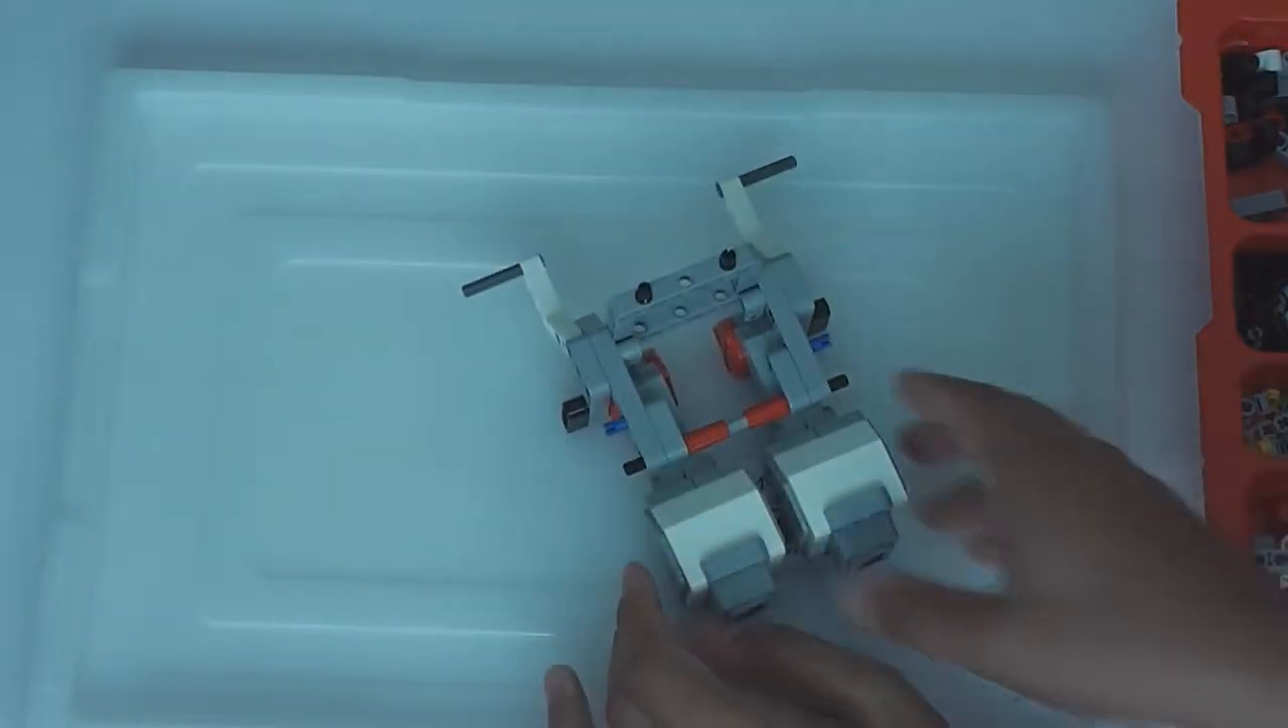Evet gördüğünüz gibi iki motoru birbirine monte ettik.